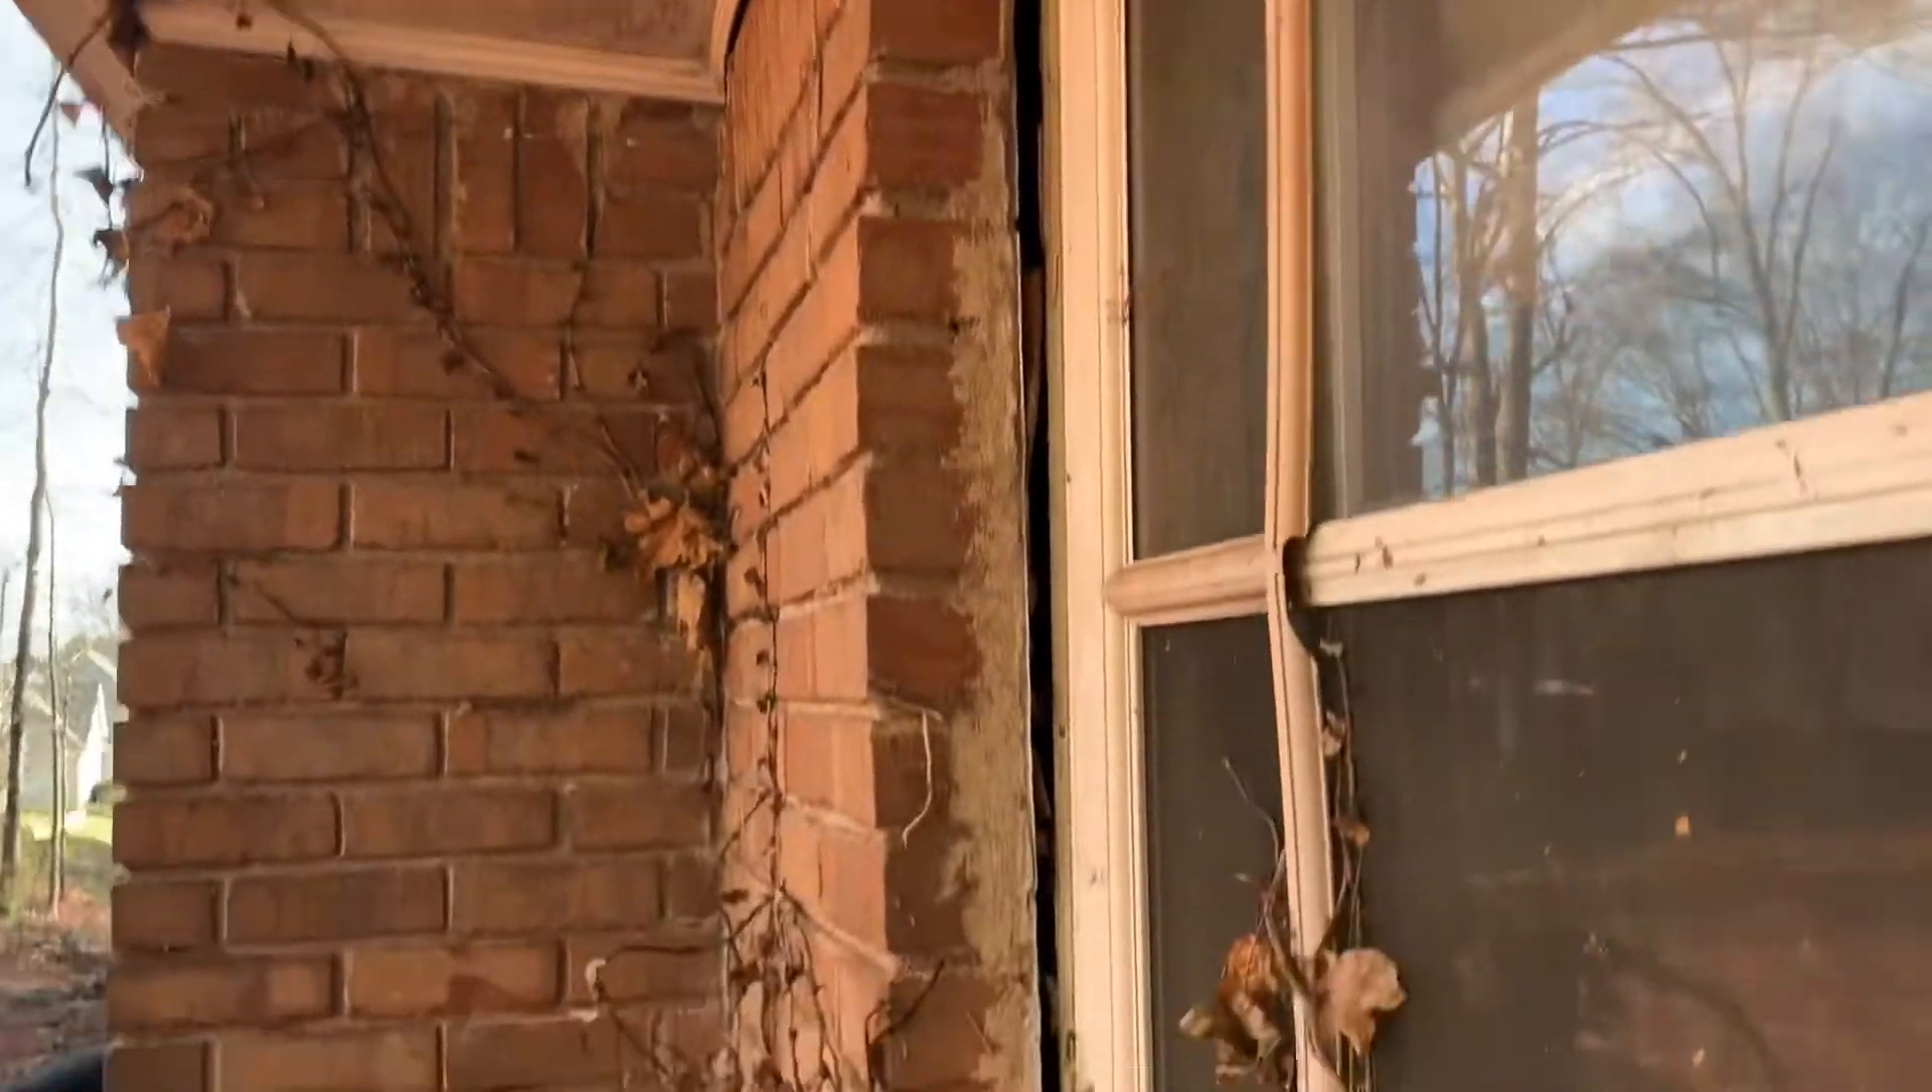You can see how much the wall has pulled away from the trim board all the way down to here and you can see that gap with my finger all the way at the top.